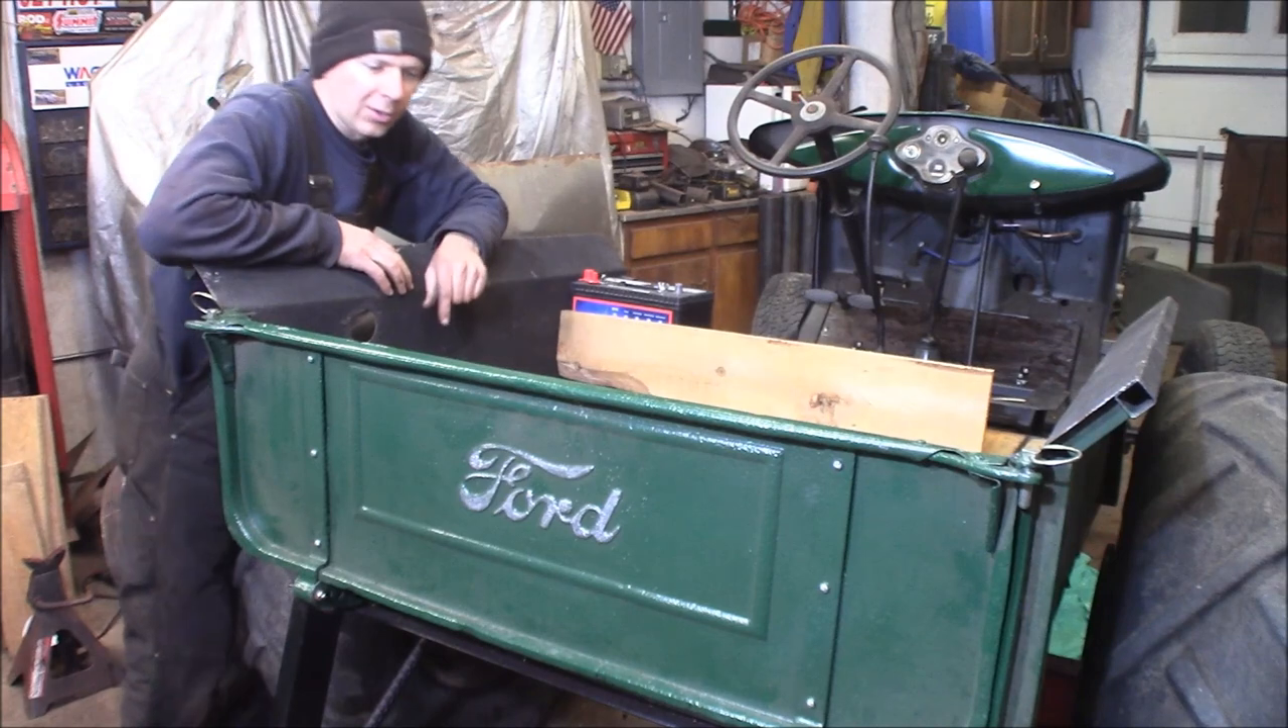The tailgate goes and closes up here nice.